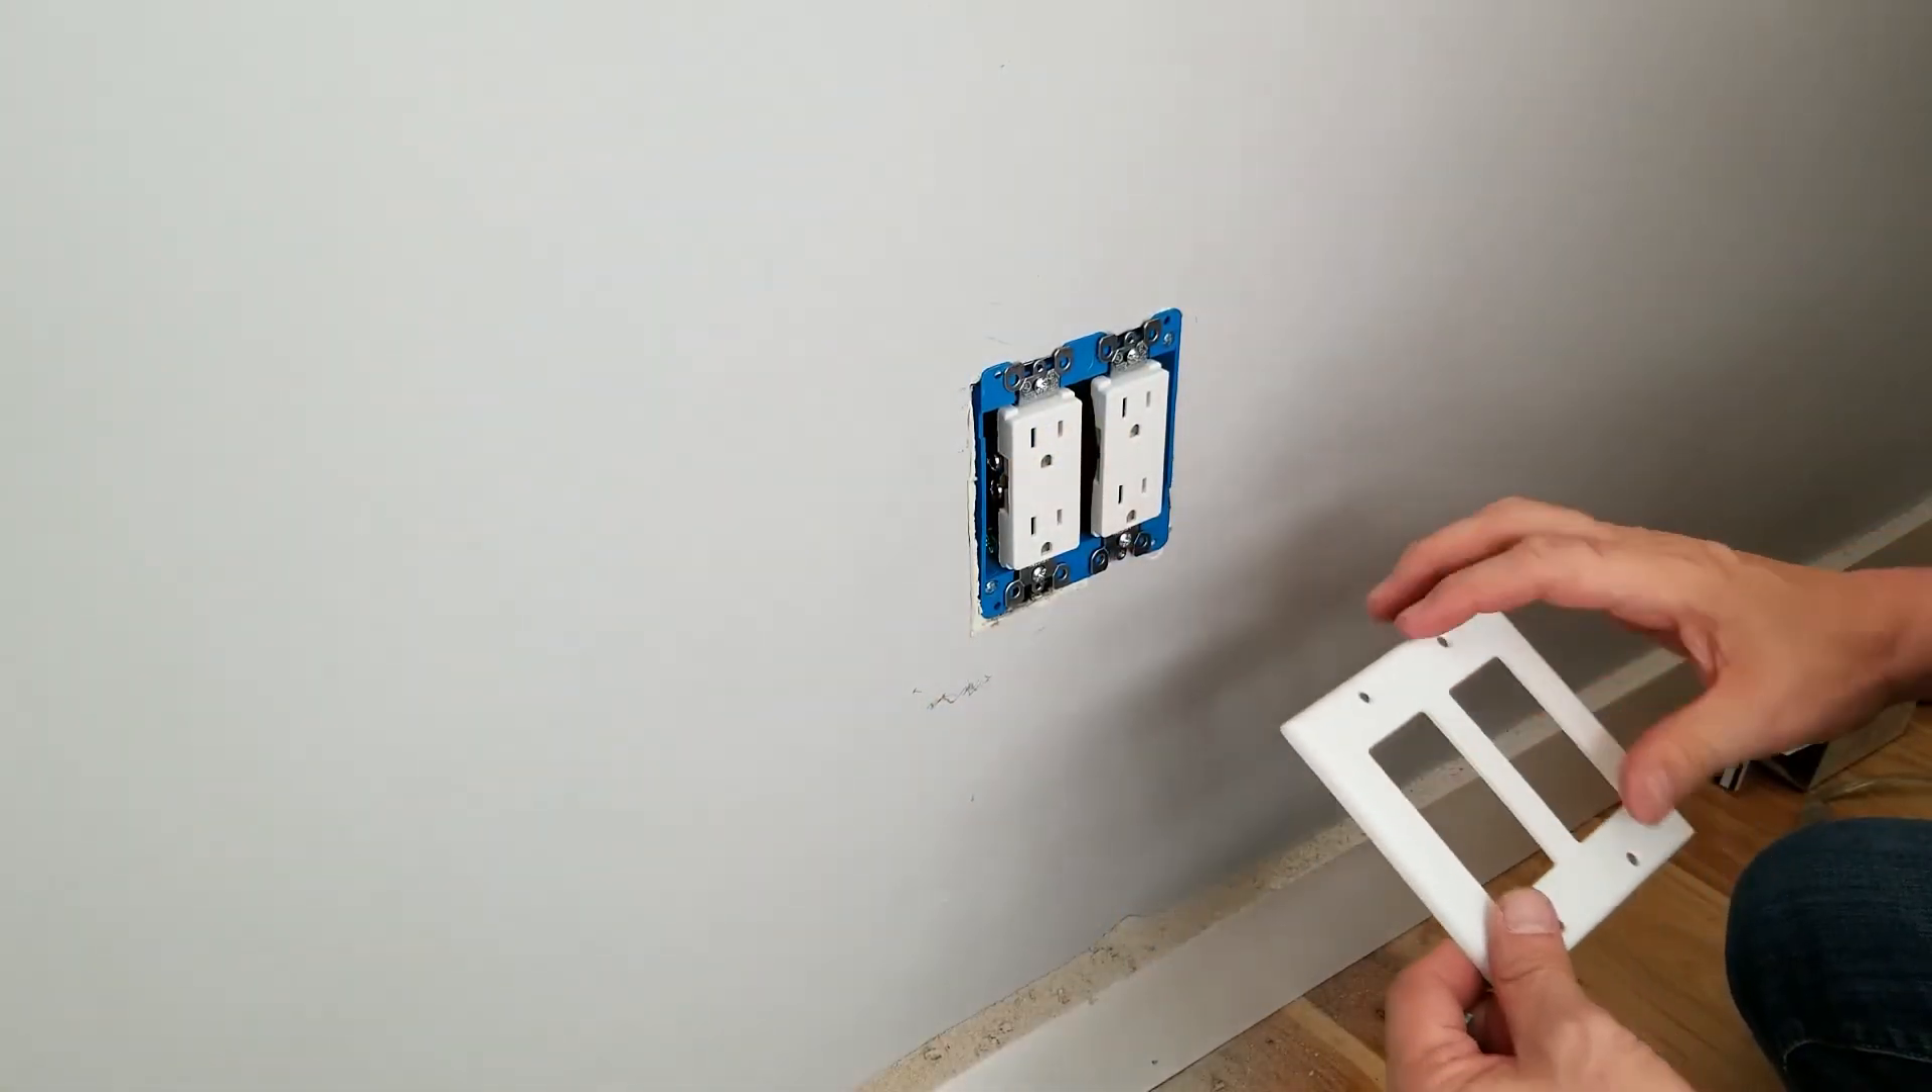With both receptacles in place, we're ready to put on the wall plate.